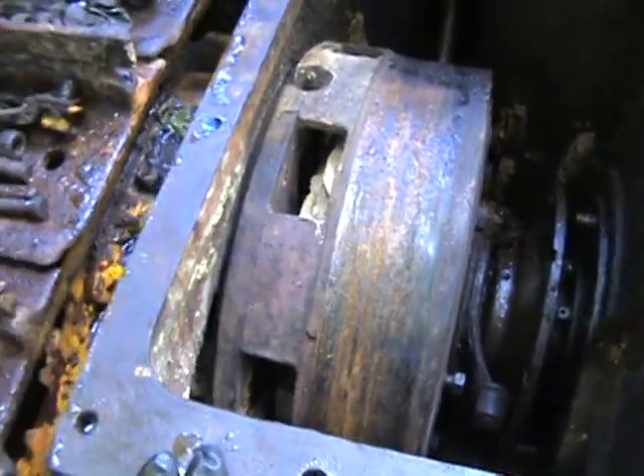I pulled the plate off the access panel and I've started working on getting the clutches off.